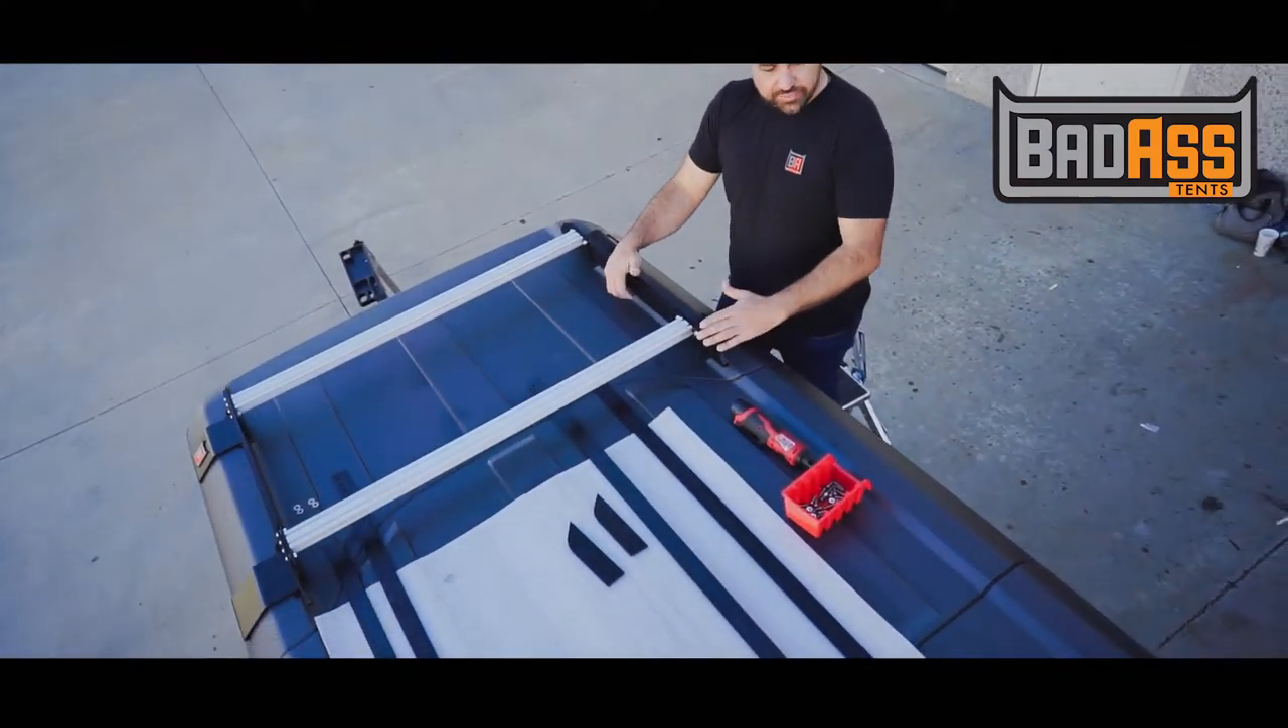So this is the fully installed rear rack. It has two crossbars on it.